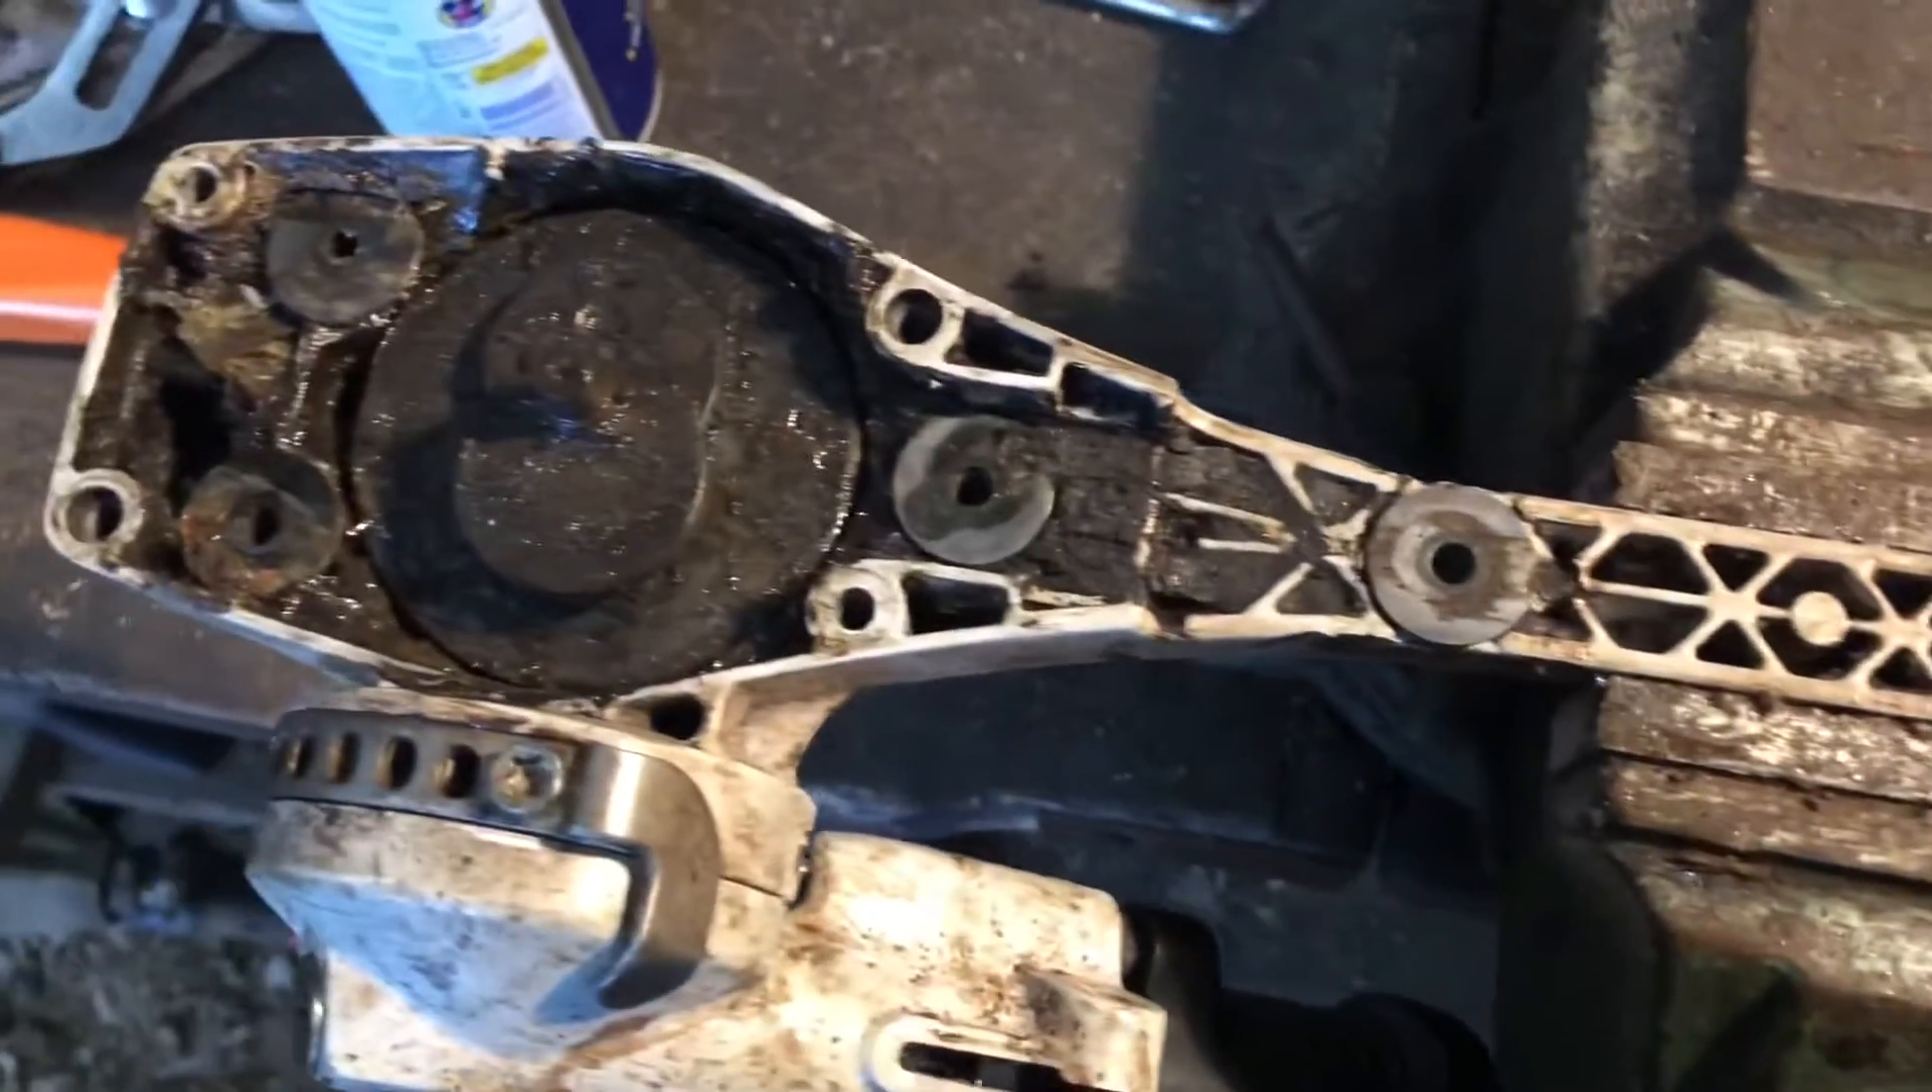Donc voilà toutes les rondelles sont posées donc maintenant il reste les lames à mettre.